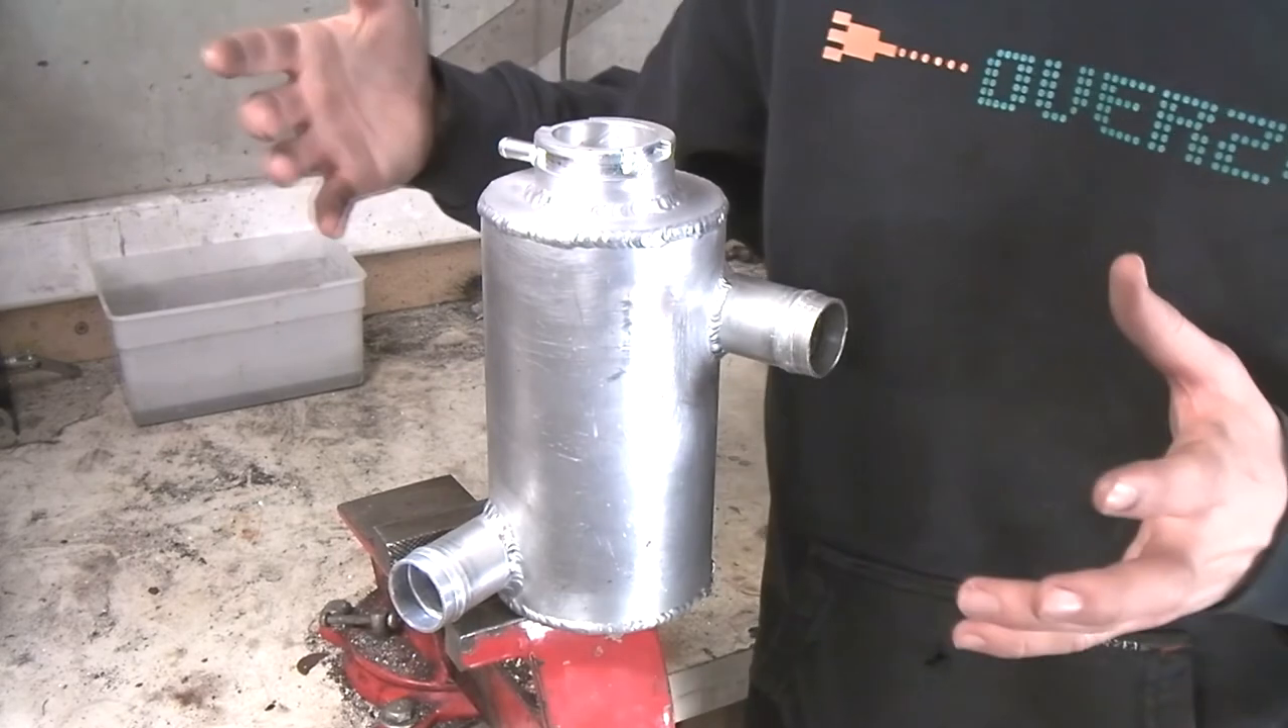I finished welding the bead around the top, and I think that this ties it right in with the rest, so all the beads are exposed.